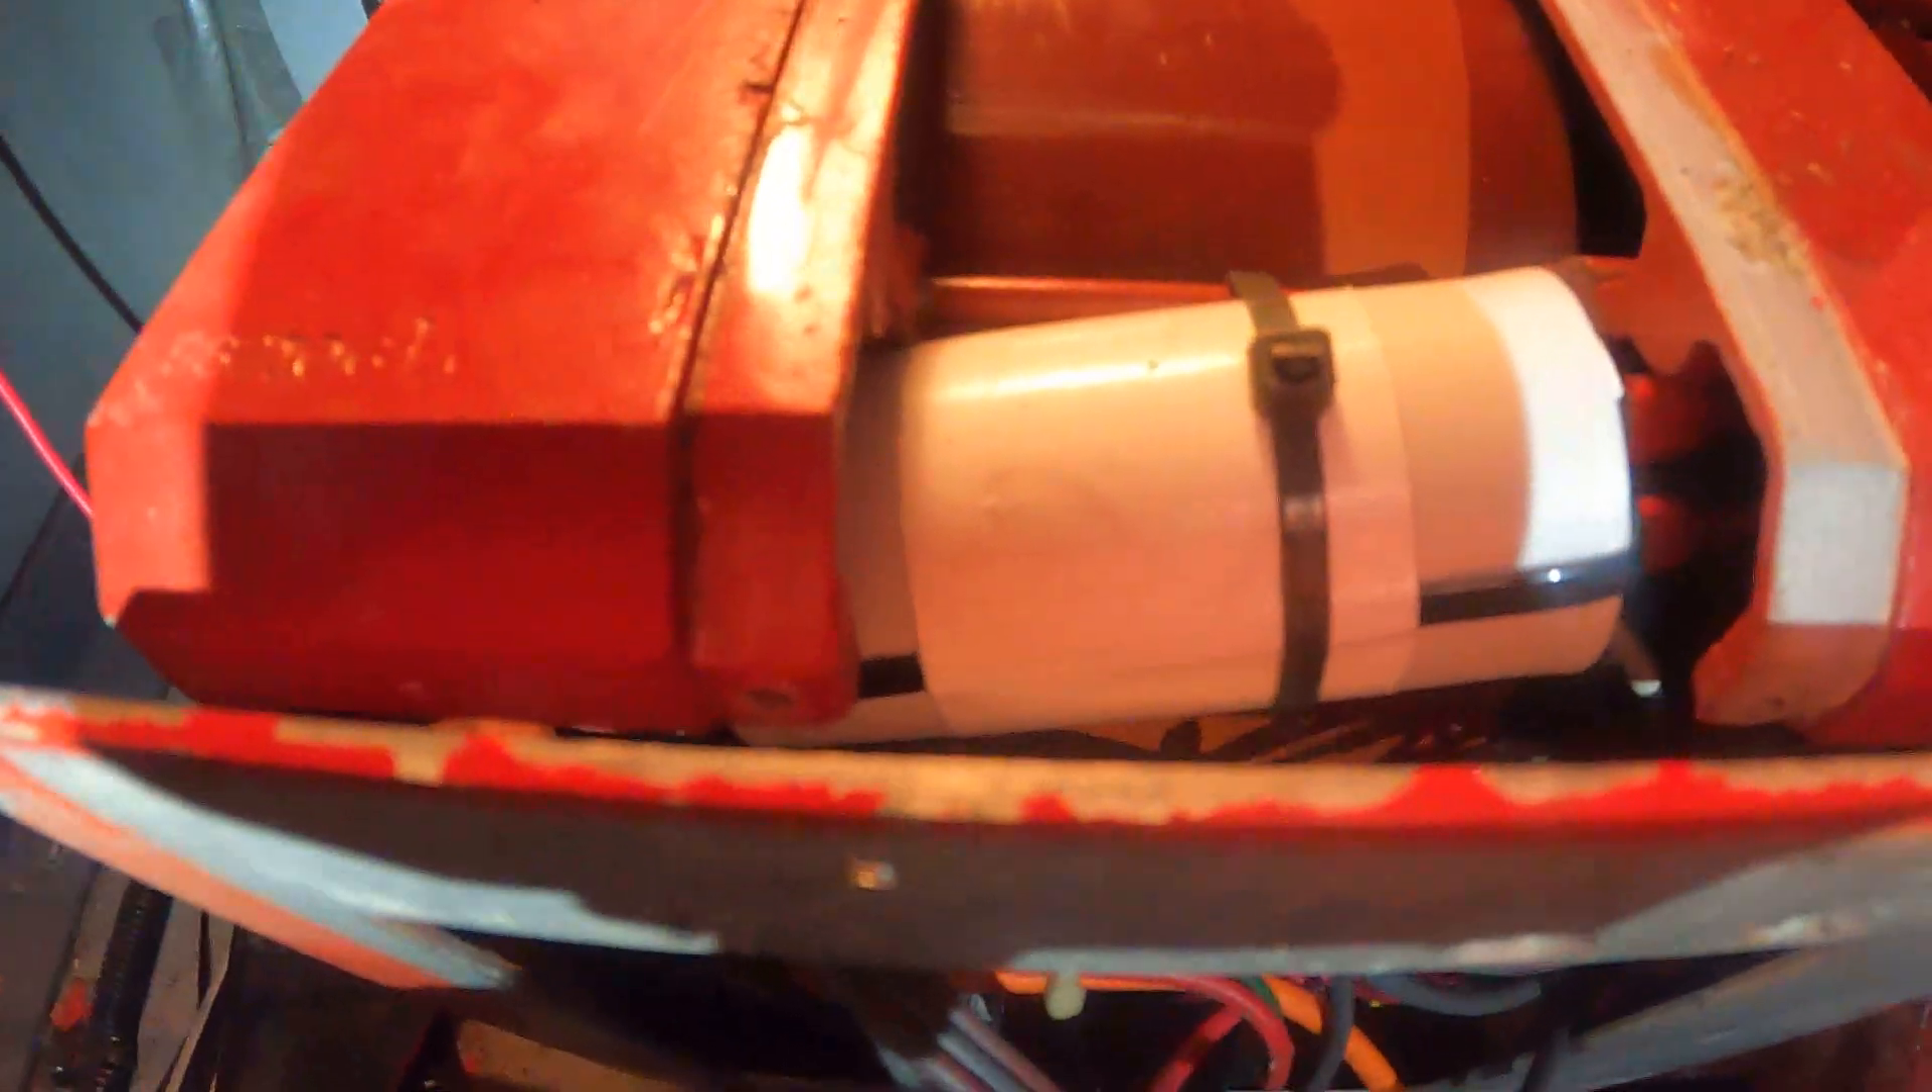And you can see I've zip -tied this capacitor in here.